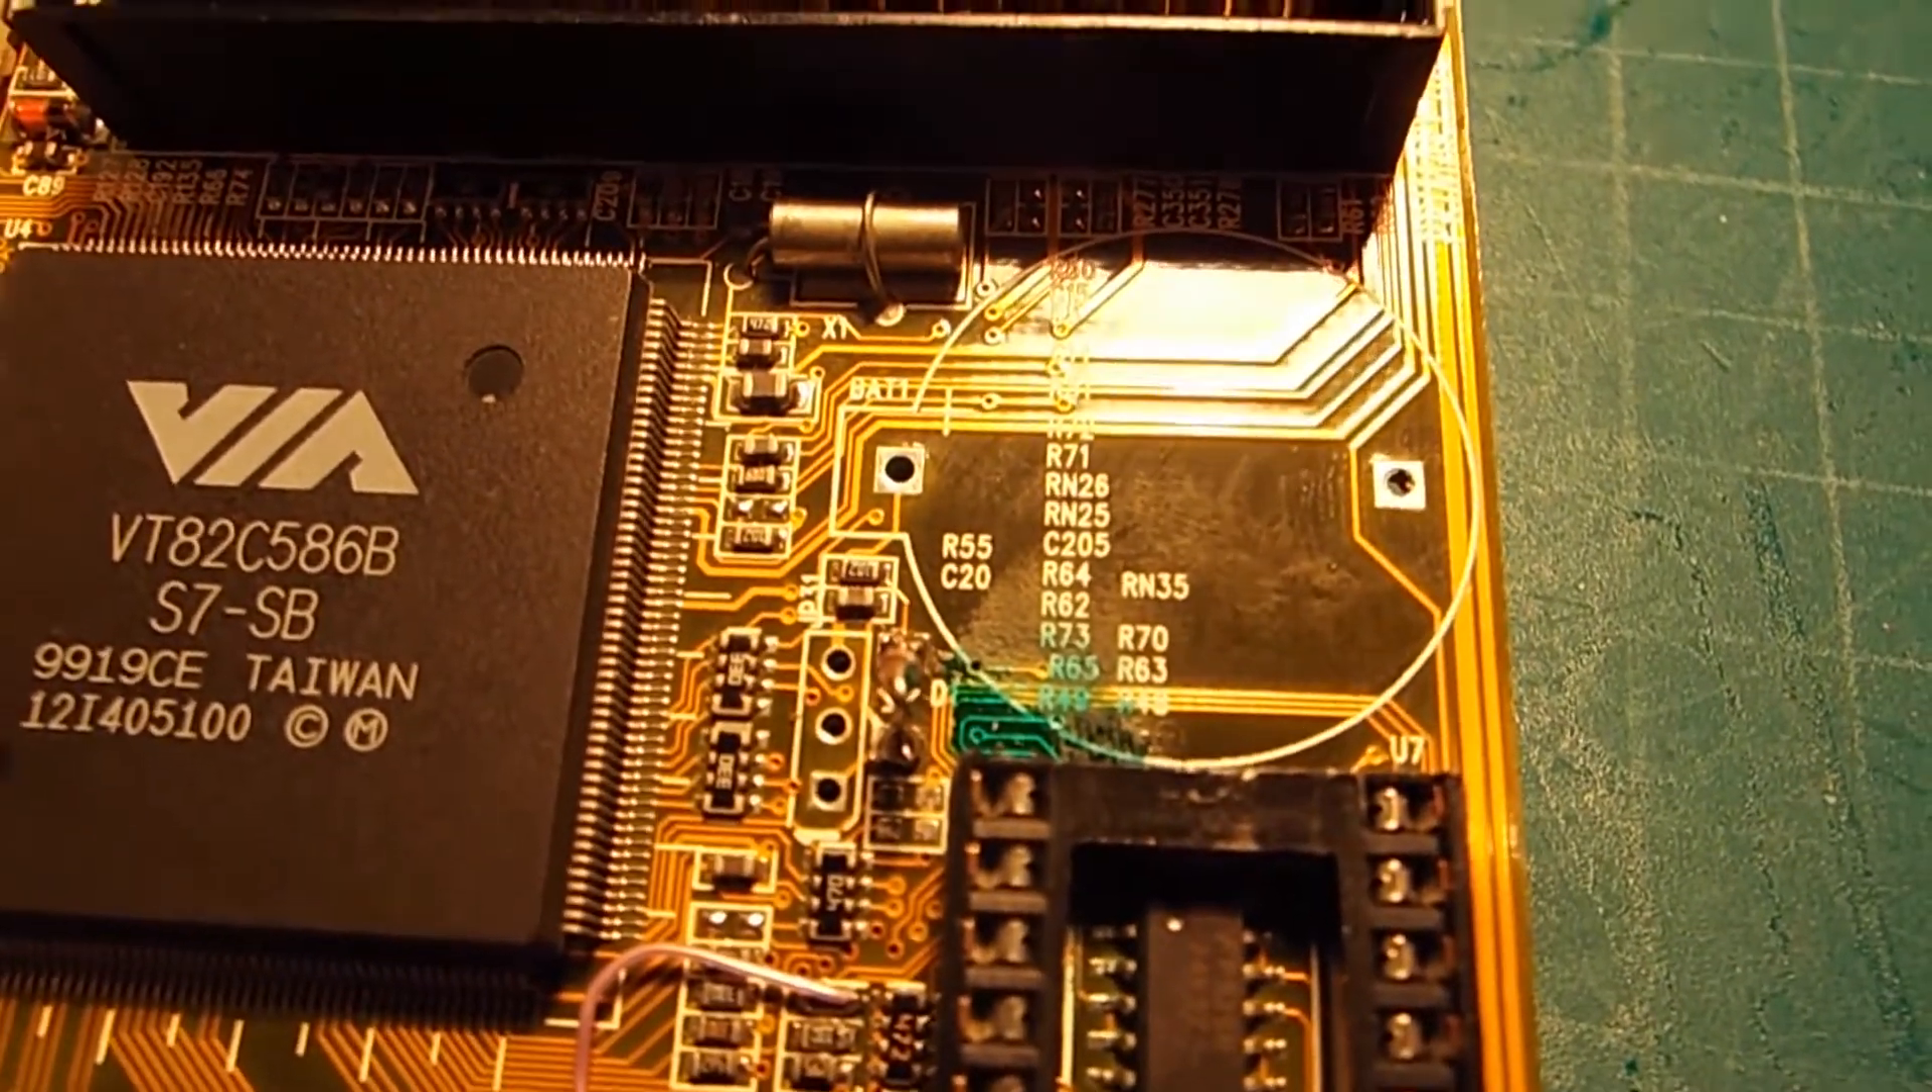So that's the repair is nearly done to the super socket seven and I just gotta get a battery holder and some header pins back in there so that won't take too long.